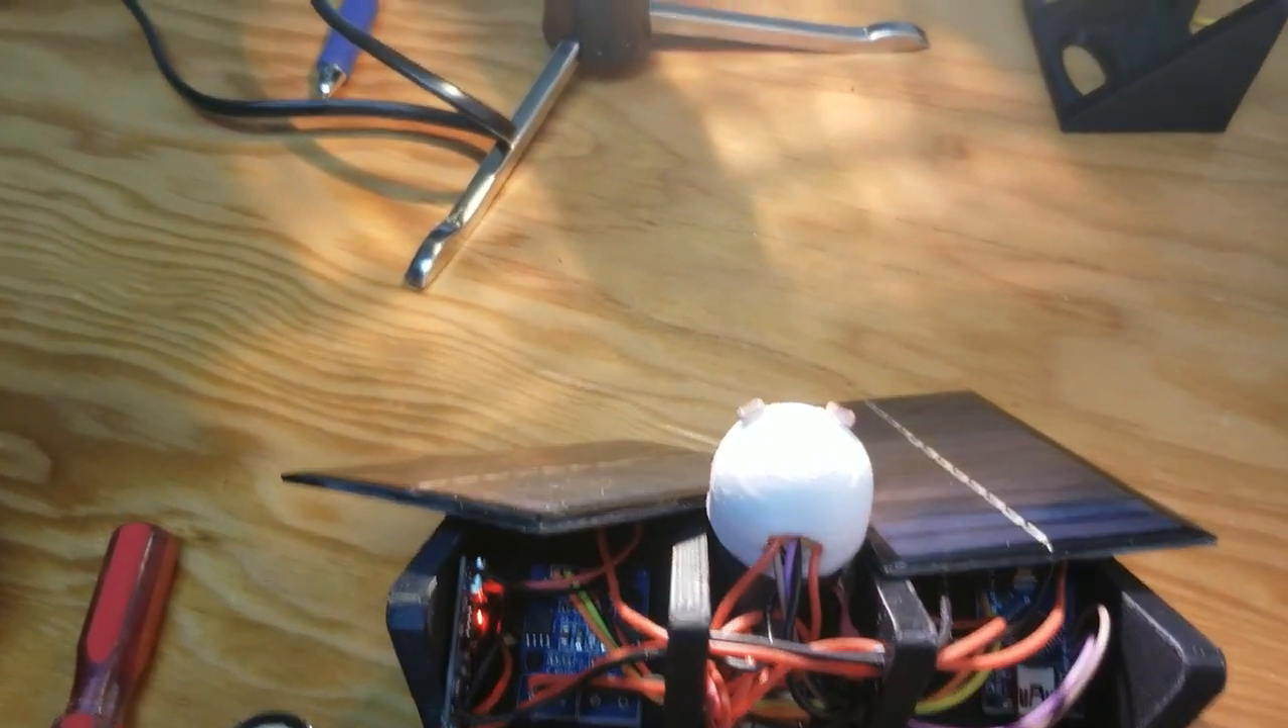I've got the solar panels installed.